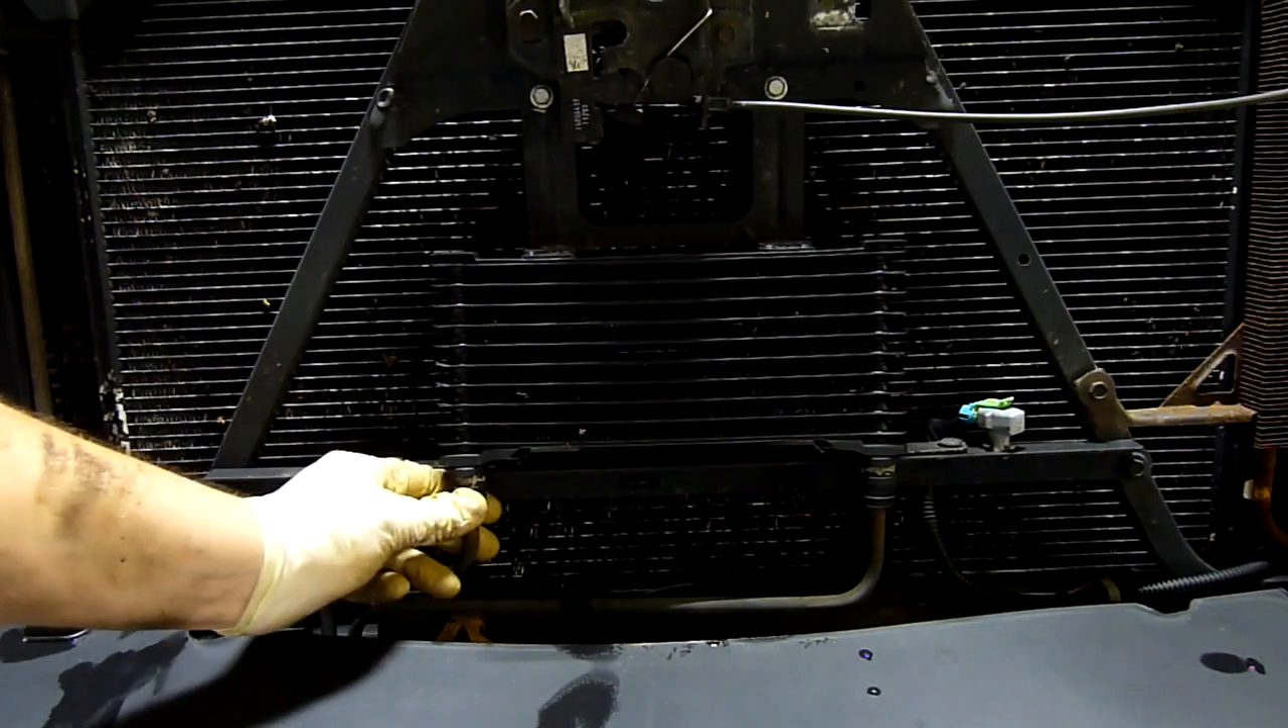Now that you've removed your grill, you have direct access to your transmission cooler.